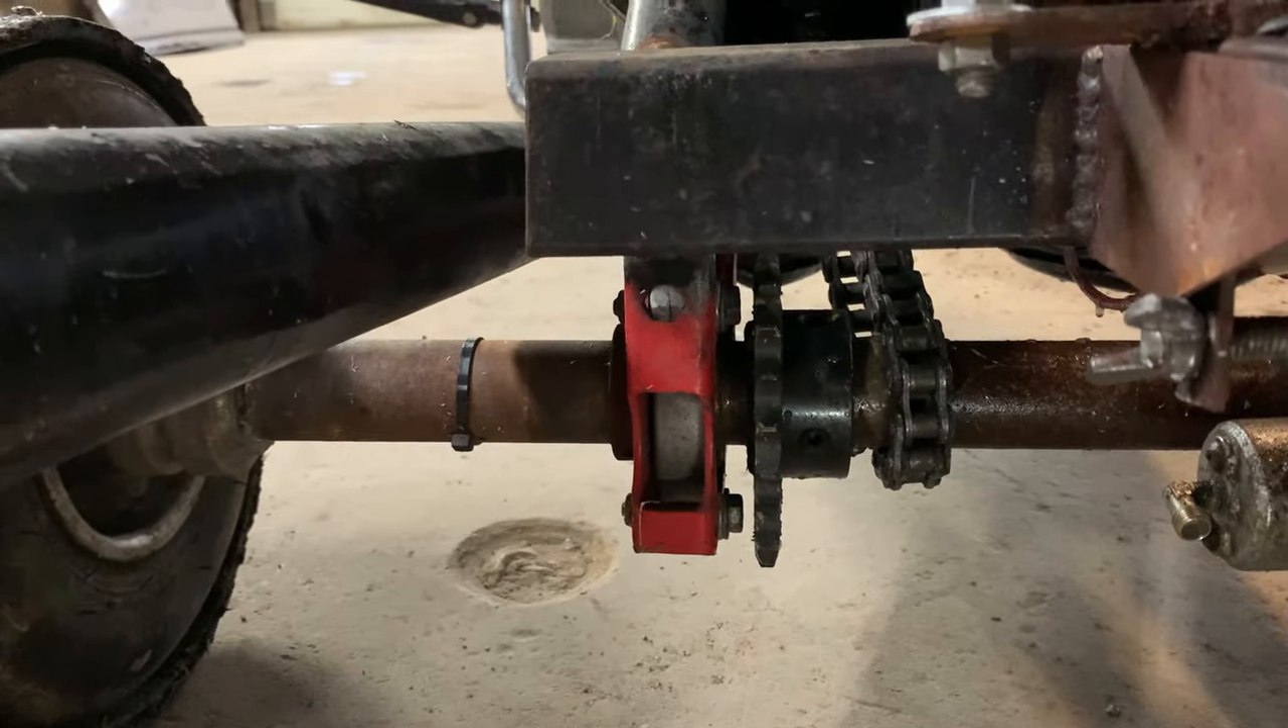Our sprocket is way out of line now and that's why the chain popped off.